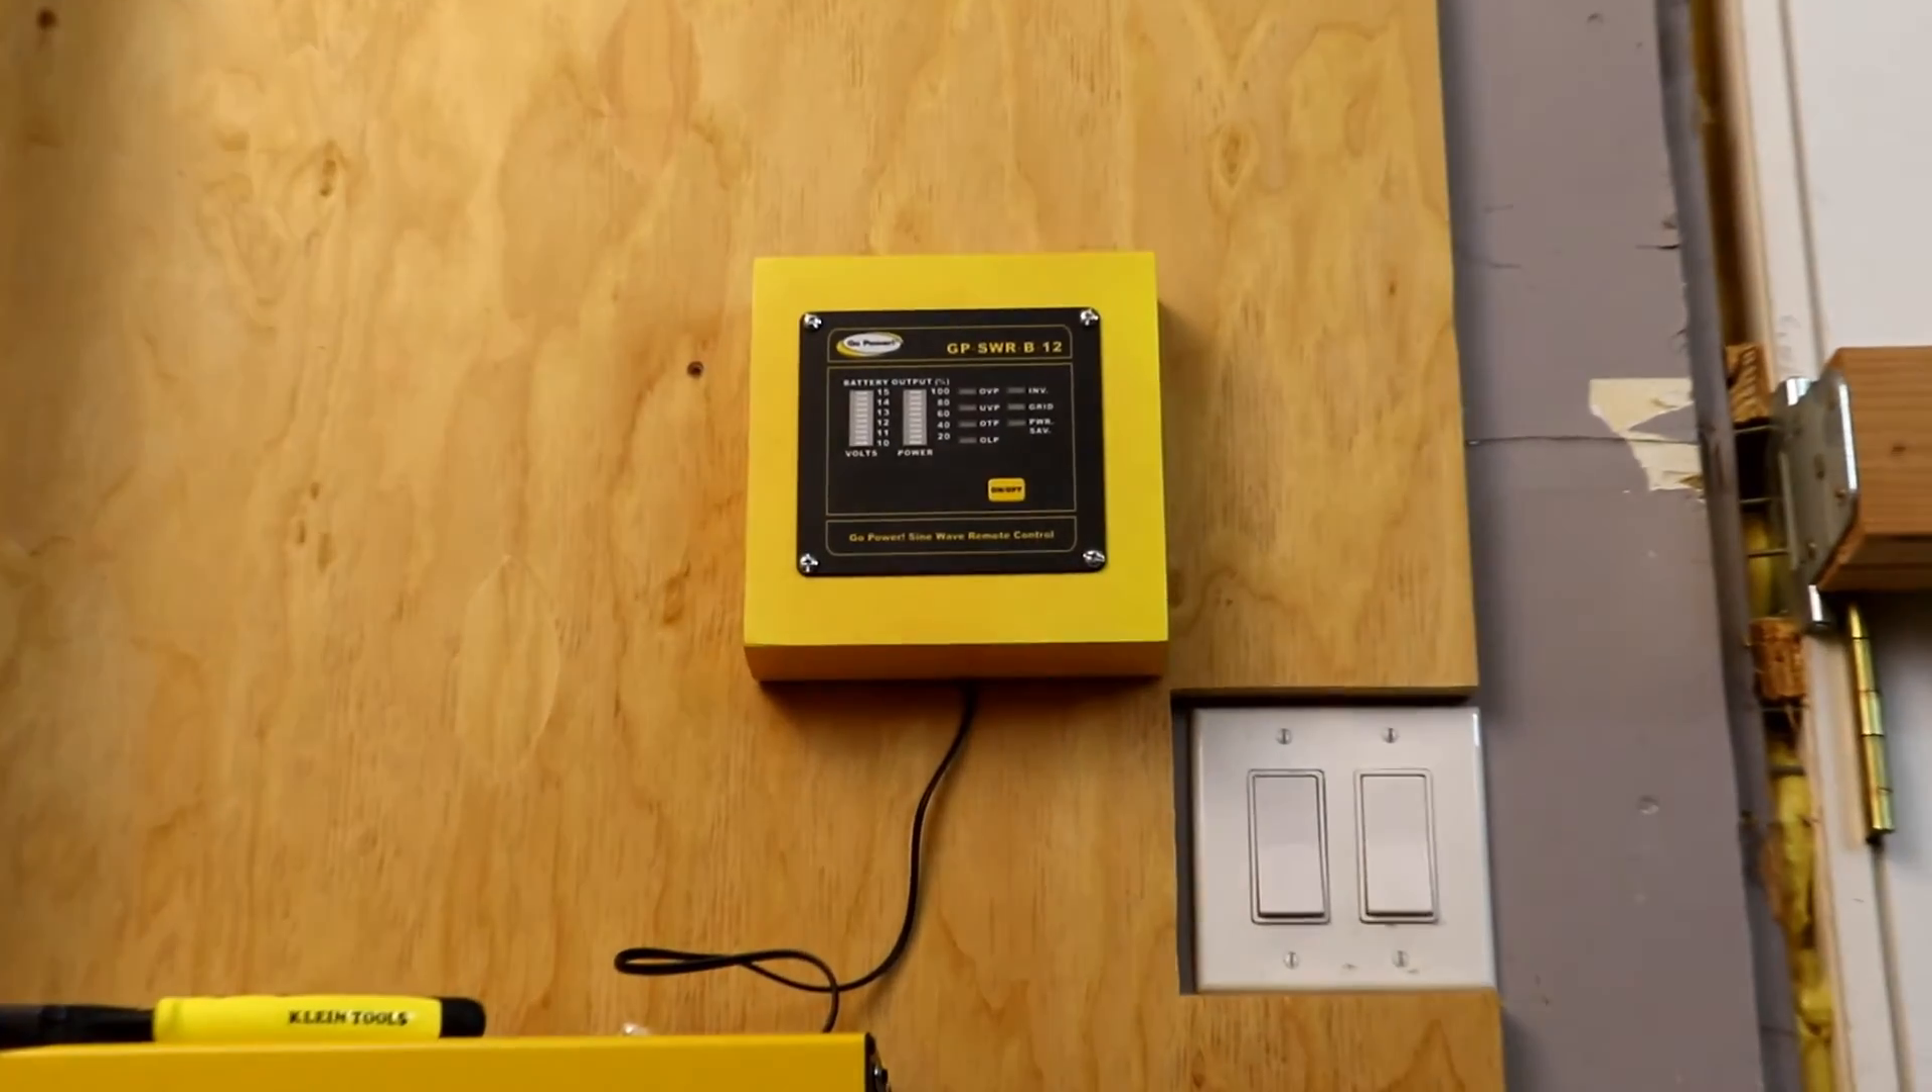The switch and meter are now mounted on the board as well.